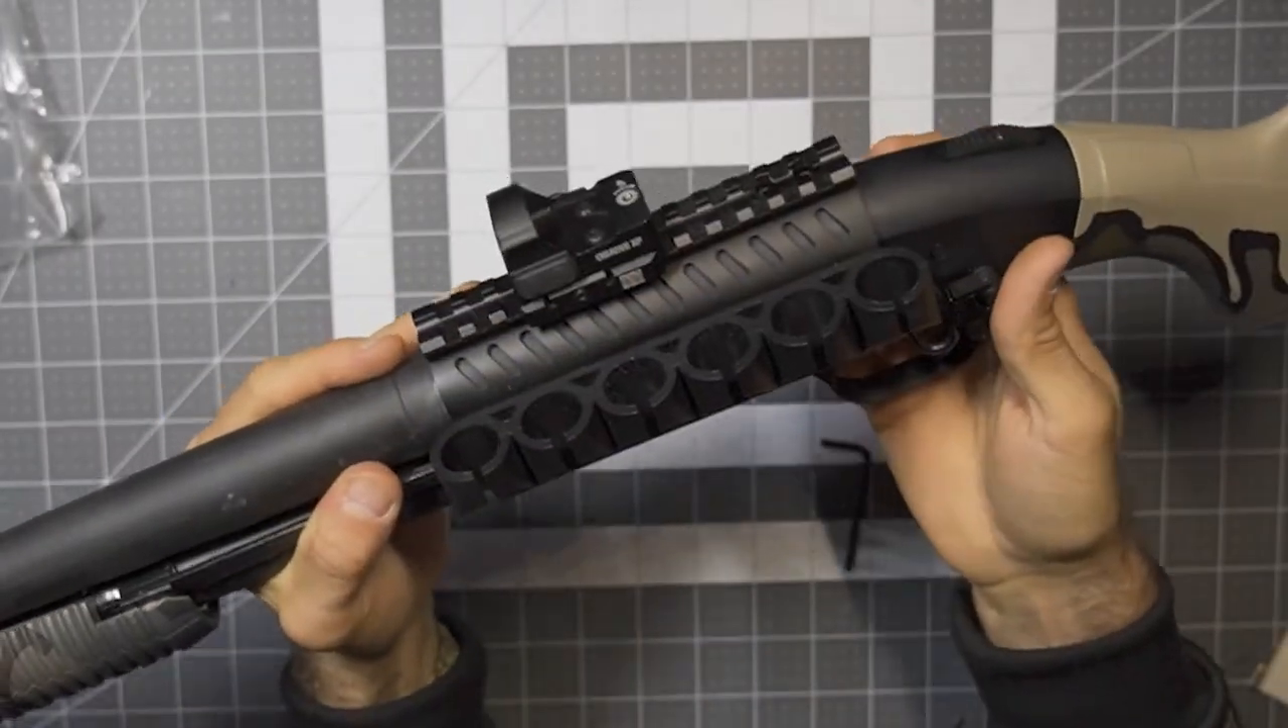So I now have a red dot on my shotgun. And so that fitting on there just about perfect.